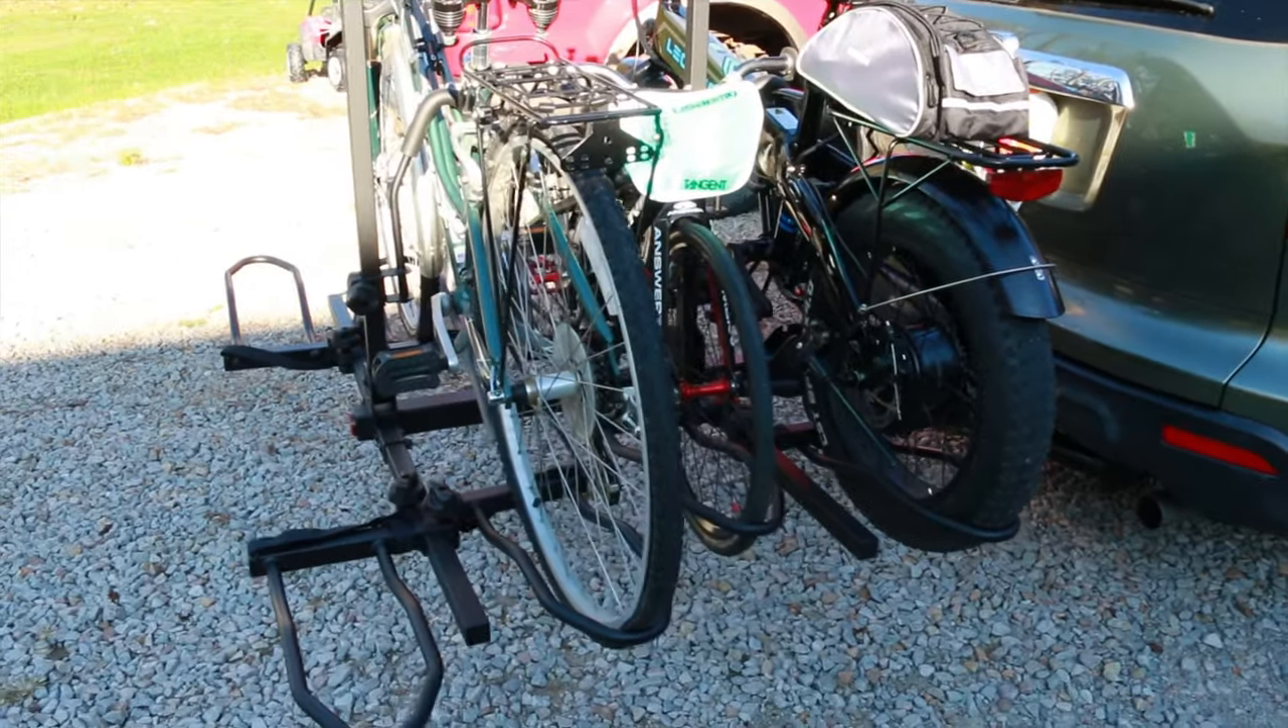Here's the four bike rack all installed I got three bikes on it now.